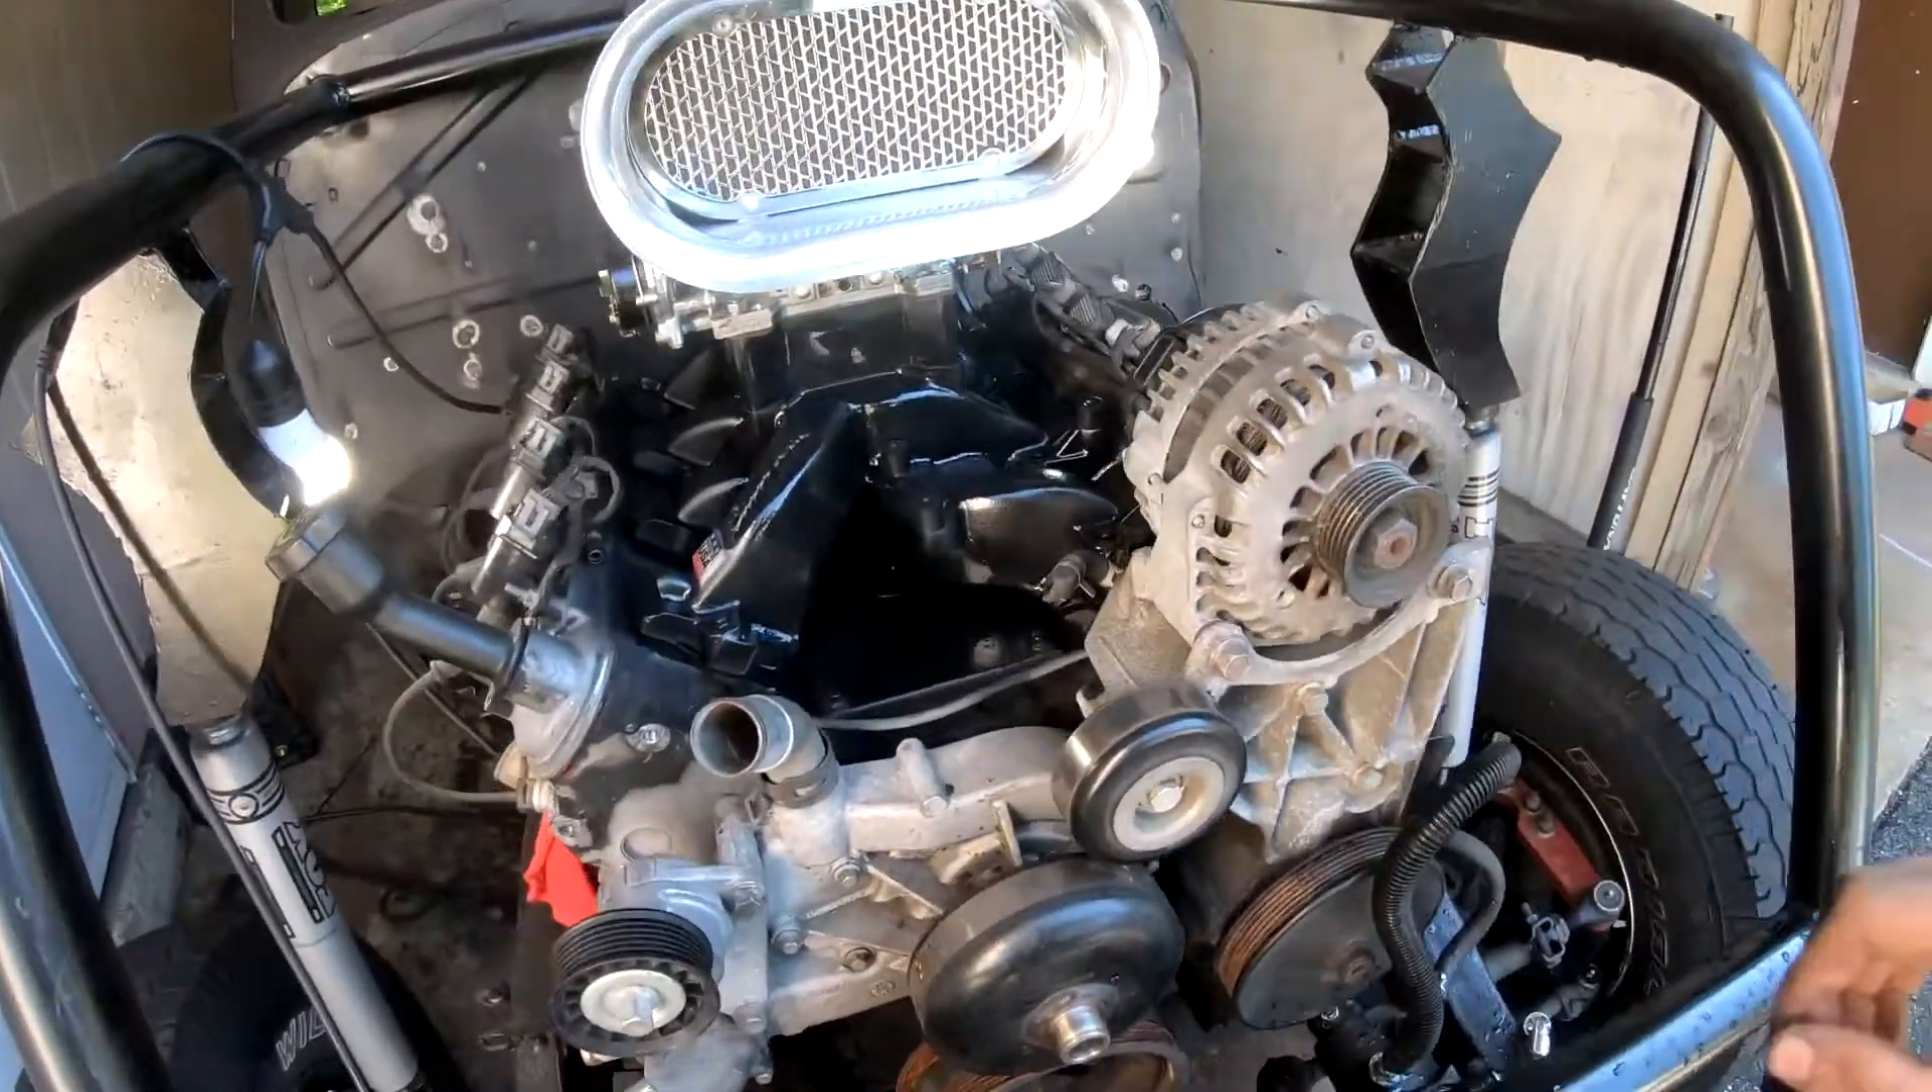Carburetor is on. Big ass air scoops on.